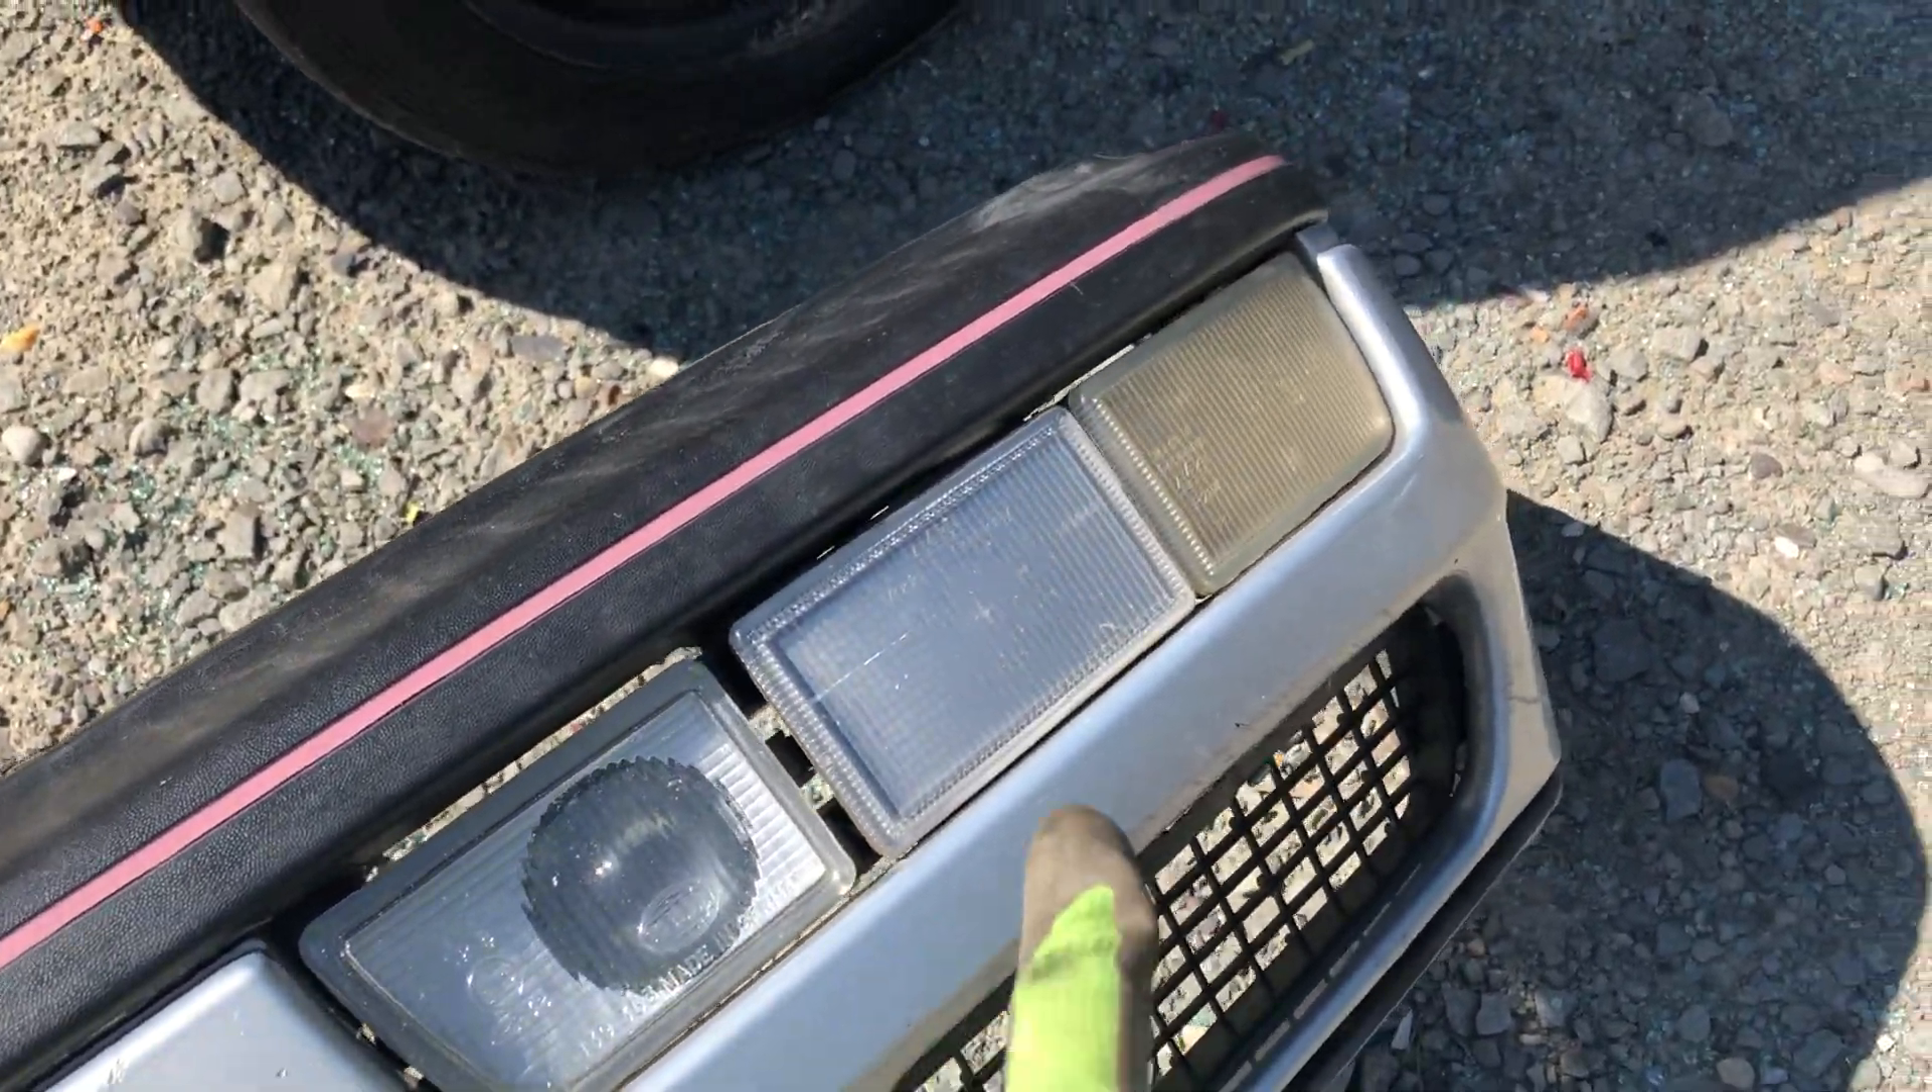But still, just about done with this car. Front bumper is now off complete with the really nice hella glass fog lights here and there.